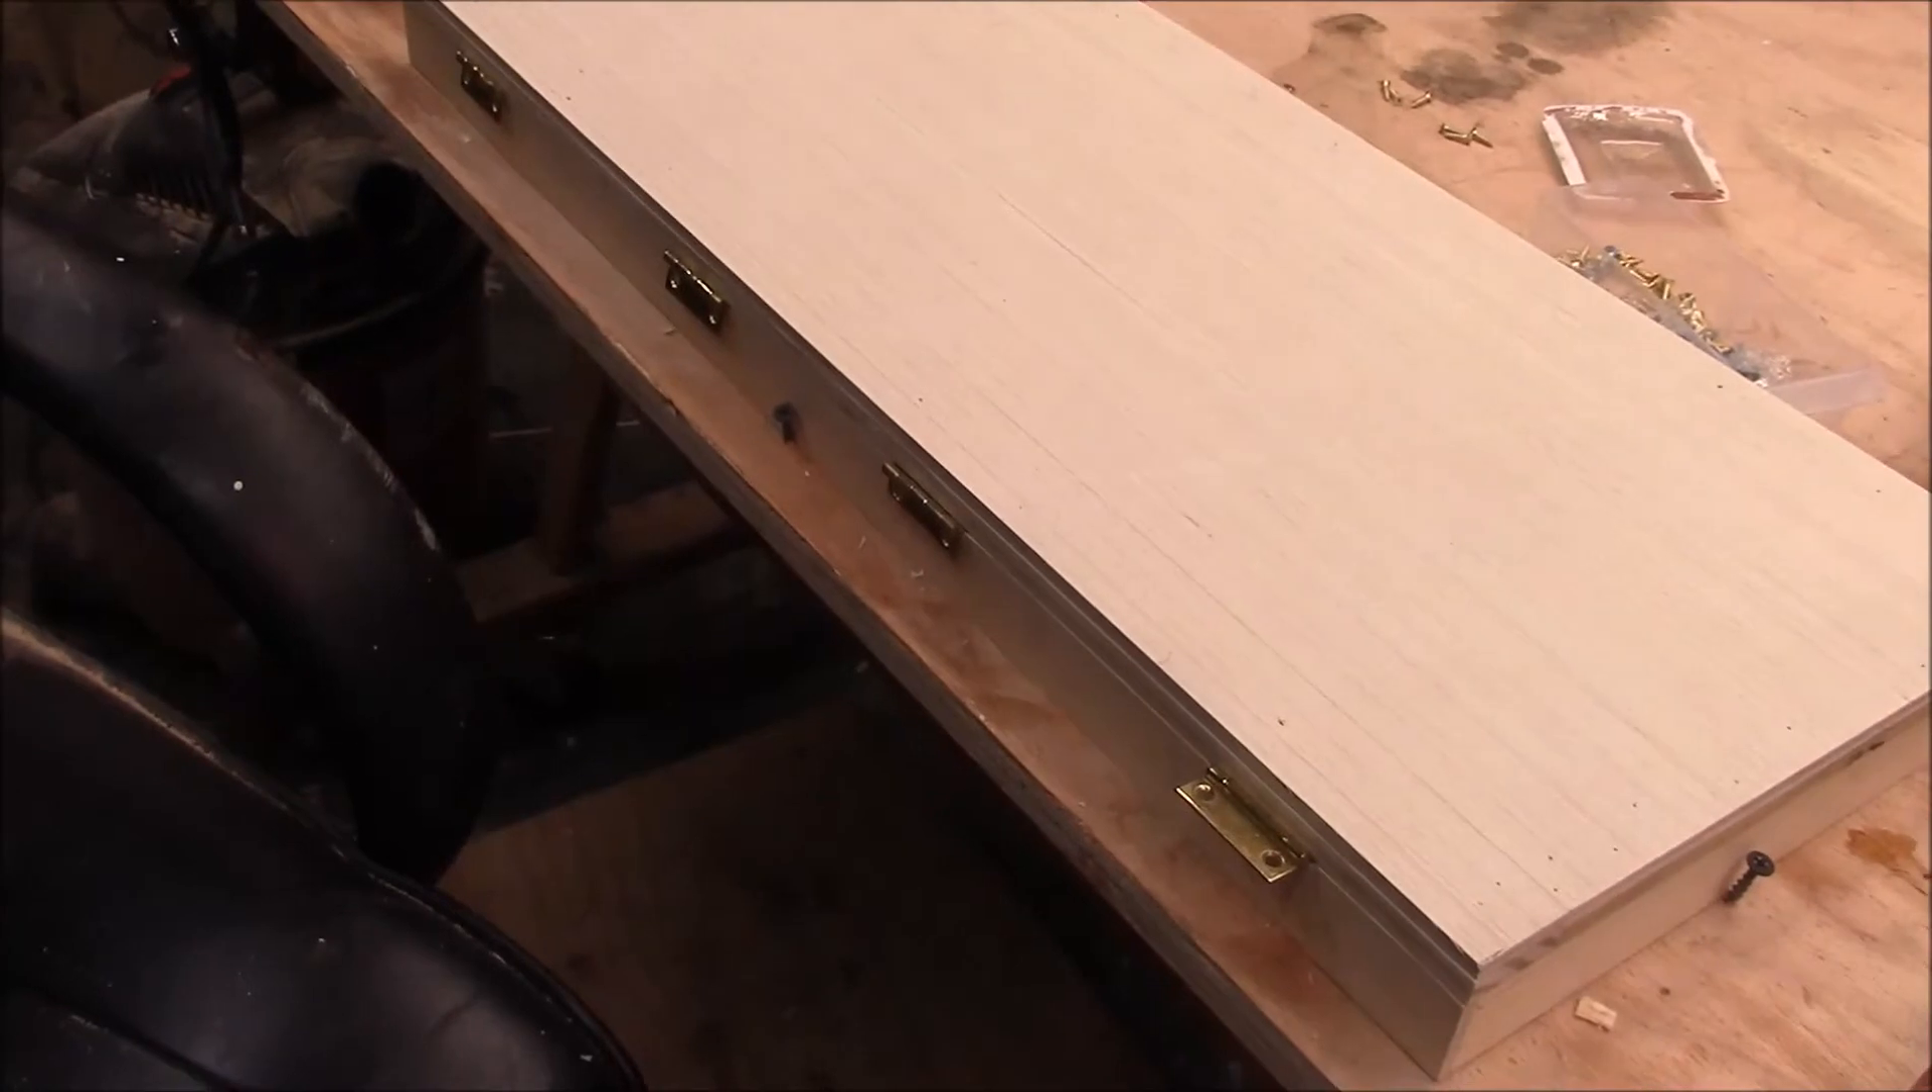And you can see that, uh, along the edge here, I've started putting the hinges in.